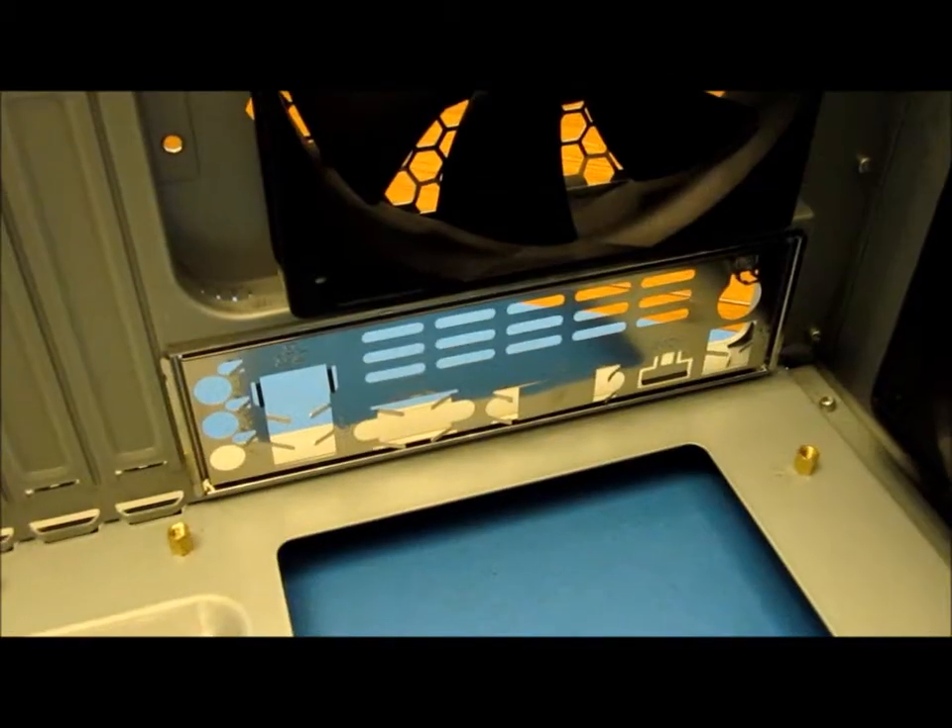And there is the back plate installed.